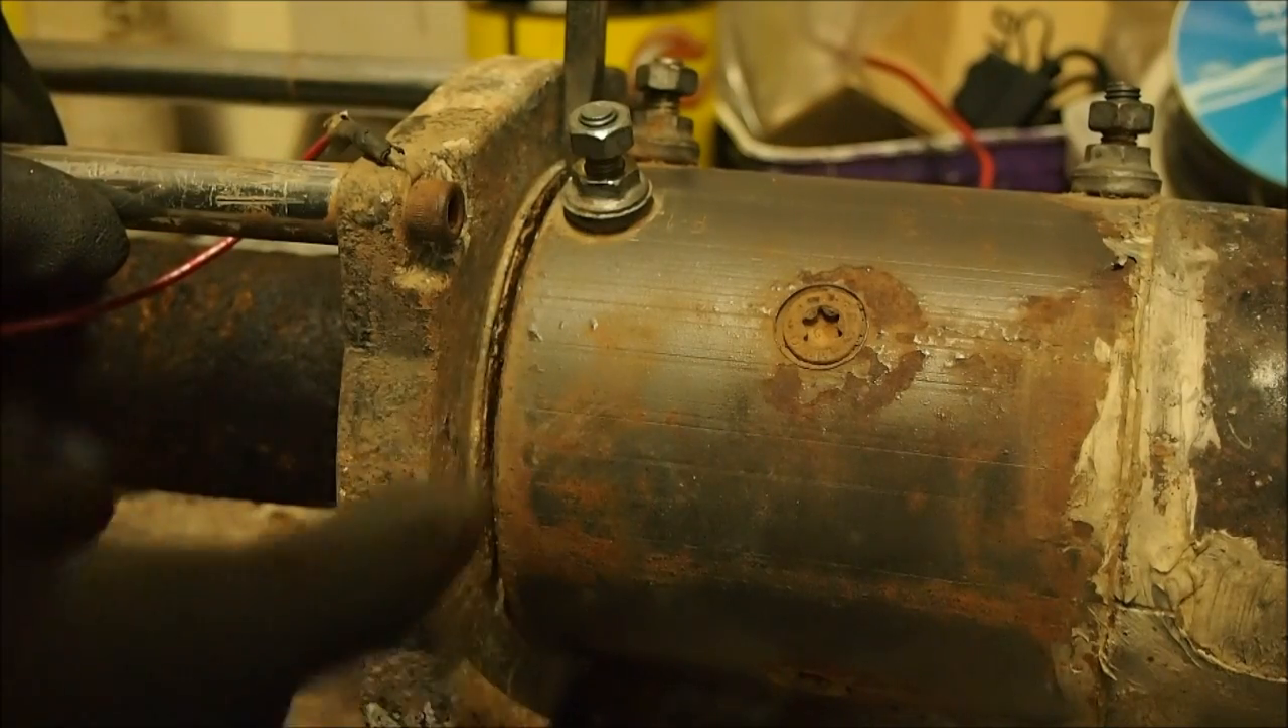So, we have a little gap here now between the motor and drum support and the motor.